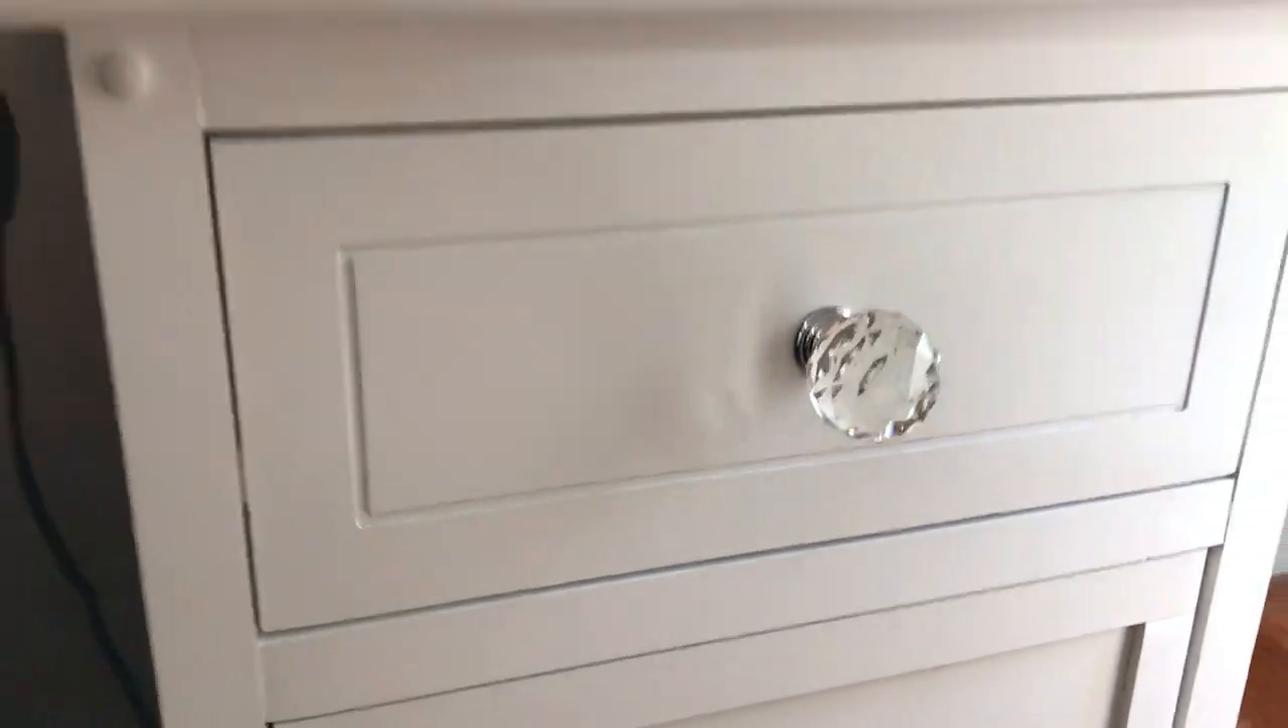It's all set up i put the crystal knobs on there.